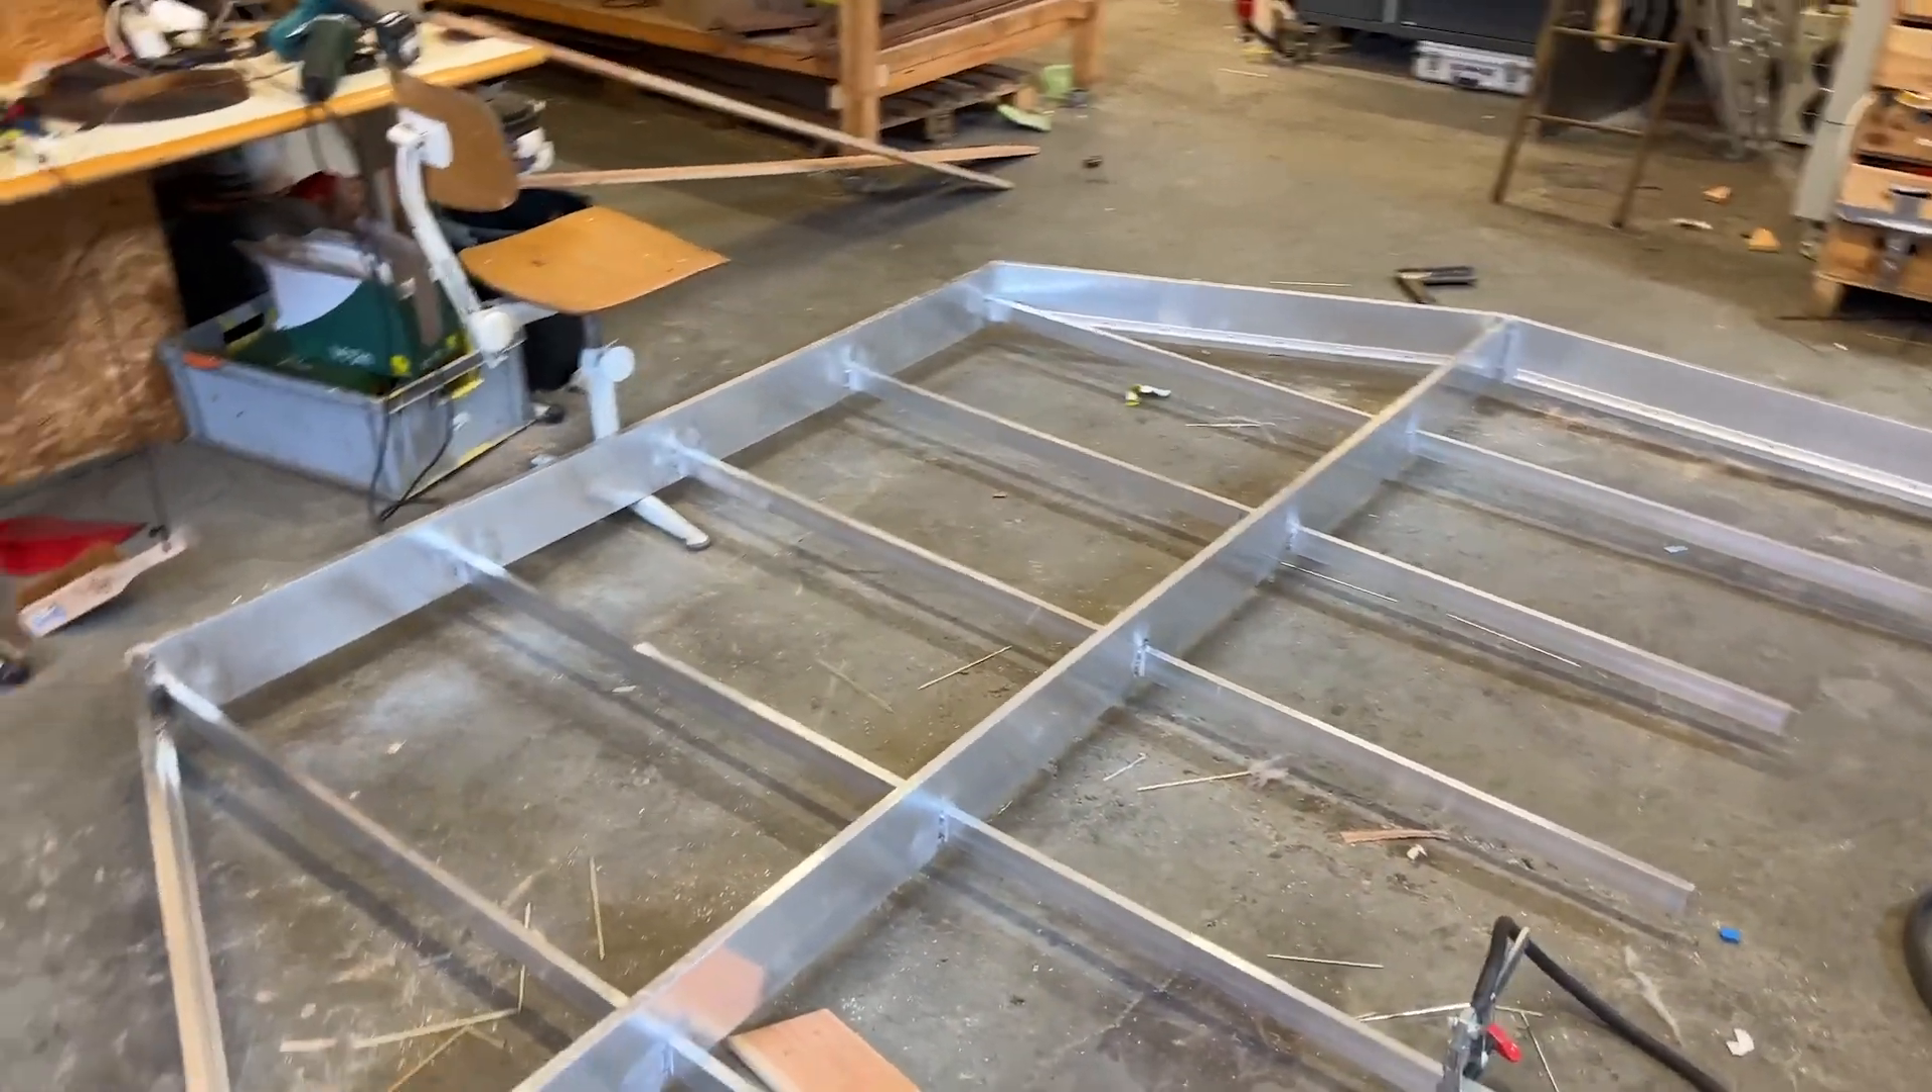Die plattform ist eigentlich soweit fertig ist alles geschweißt jetzt müssen nur noch die bretter drauf.